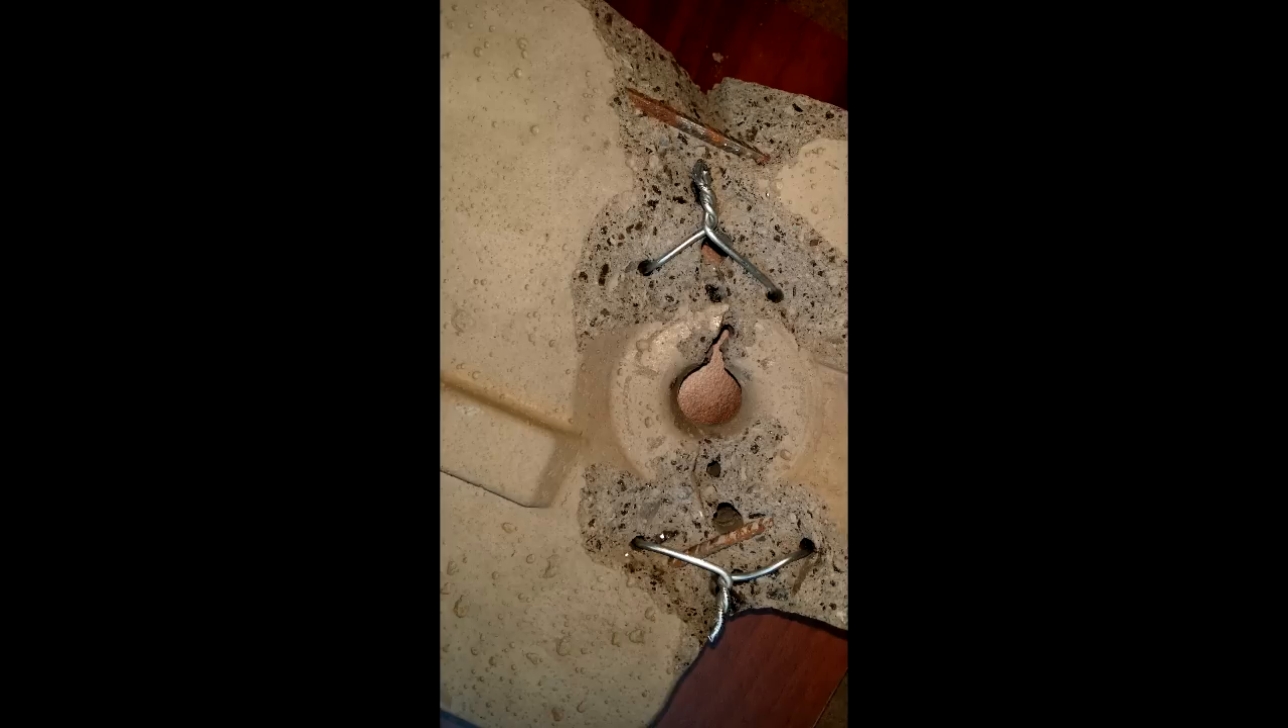You can see that I've got the two pieces of the wire and twisted them together and cut them off and push them down.